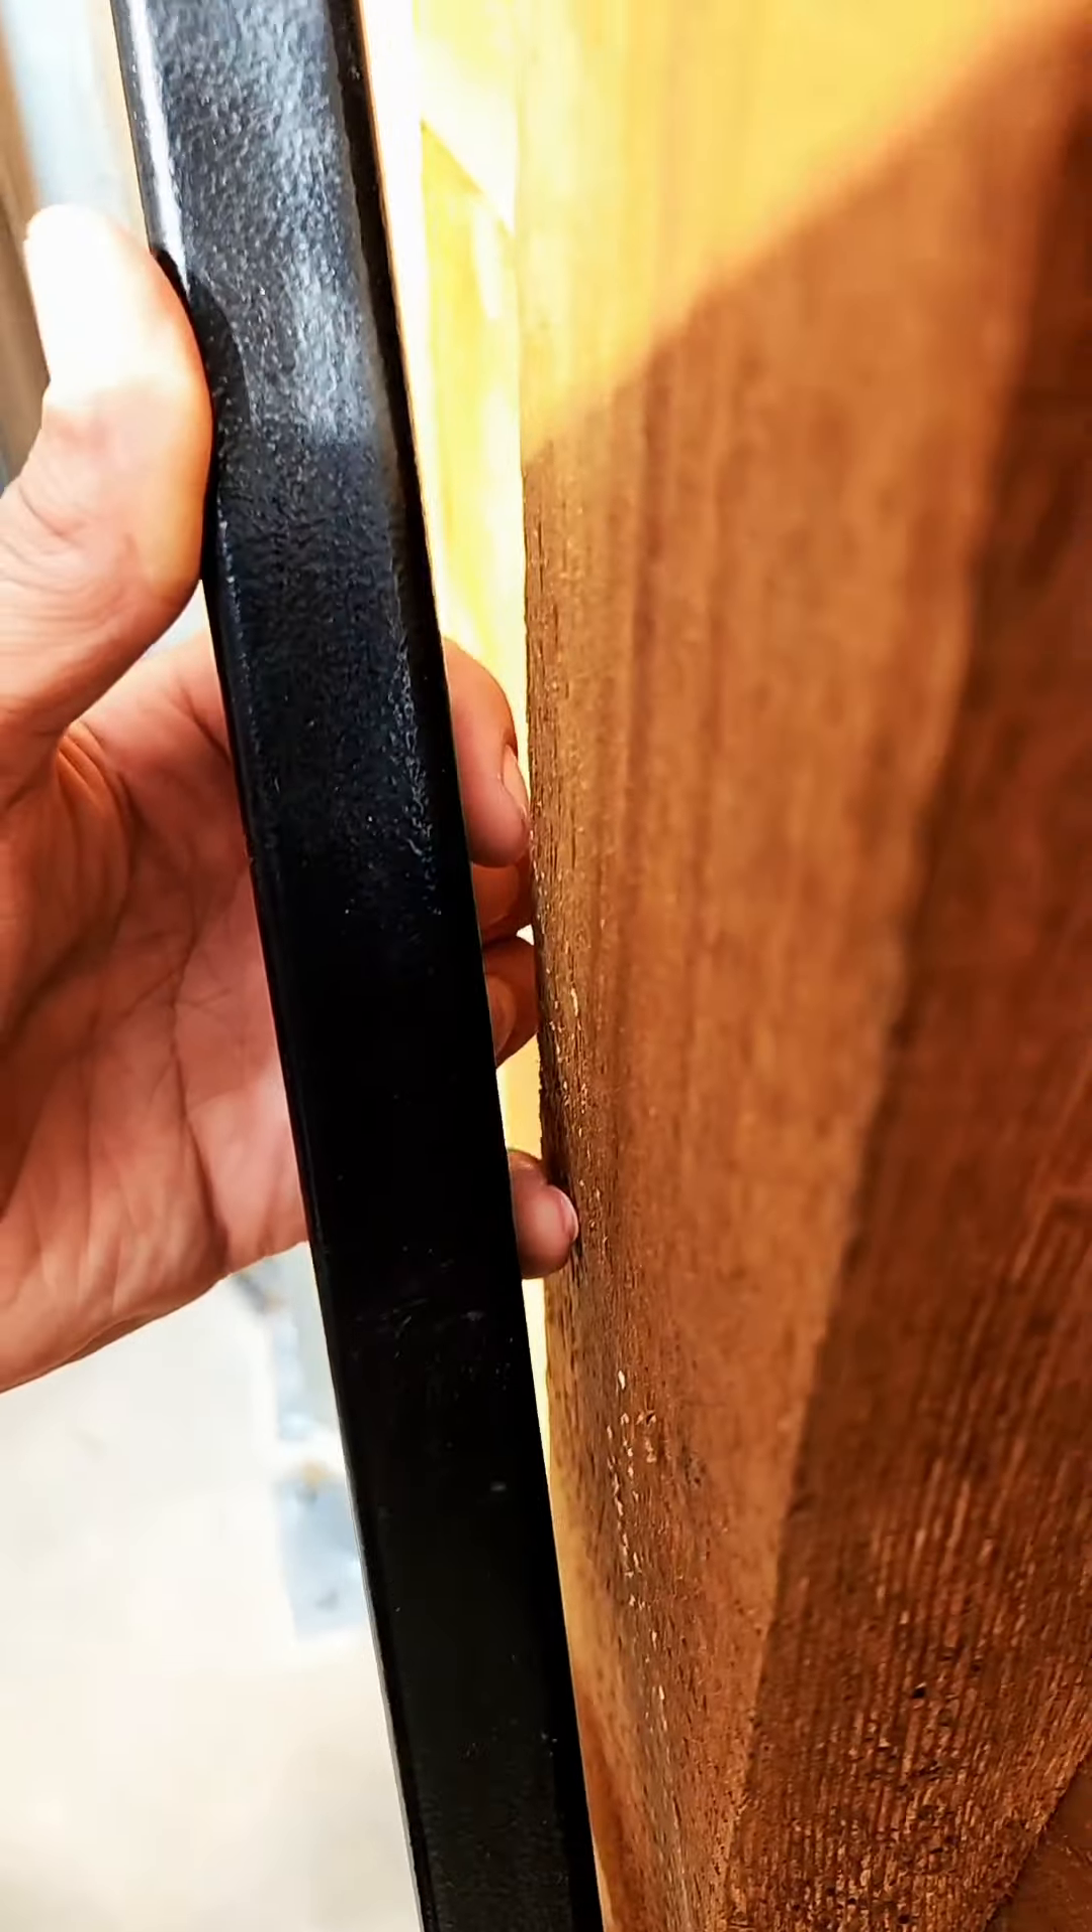So you can see down here at the bottom, we need to push that bottom side in, and I've got the gap here in the middle. I can put my pinky finger in there.